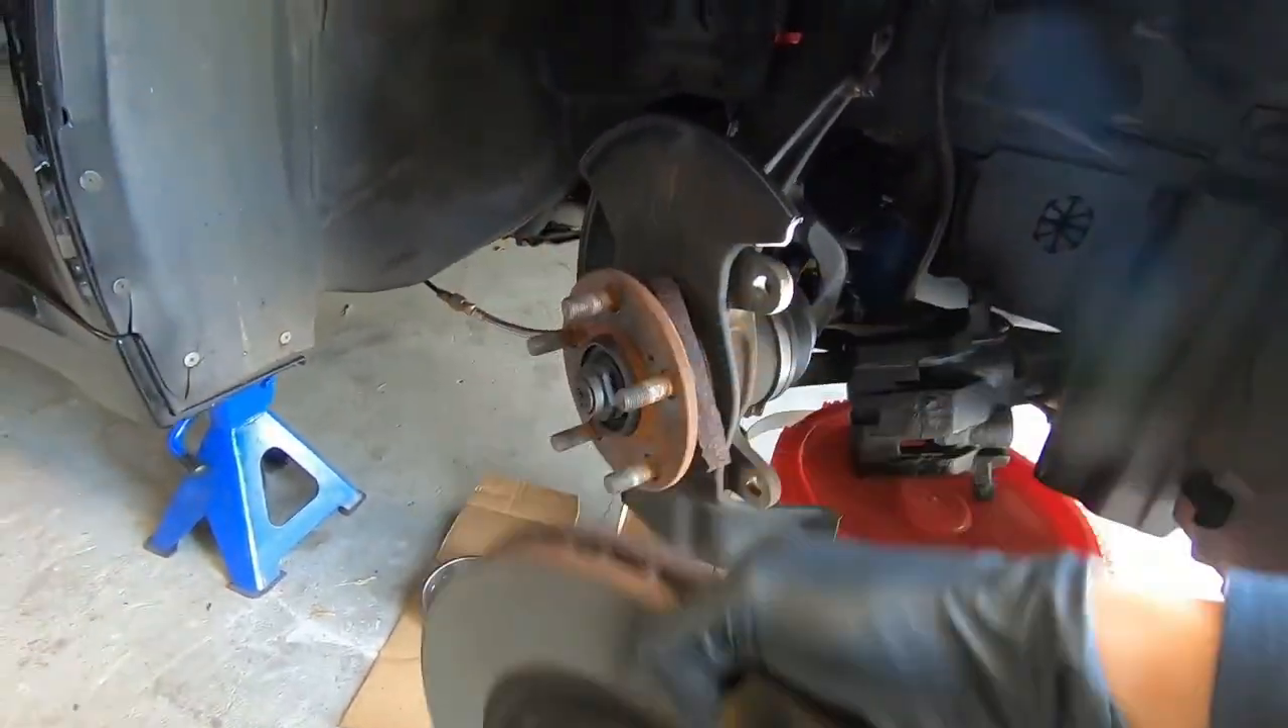Rotor is completely removed and now we have everything removed.